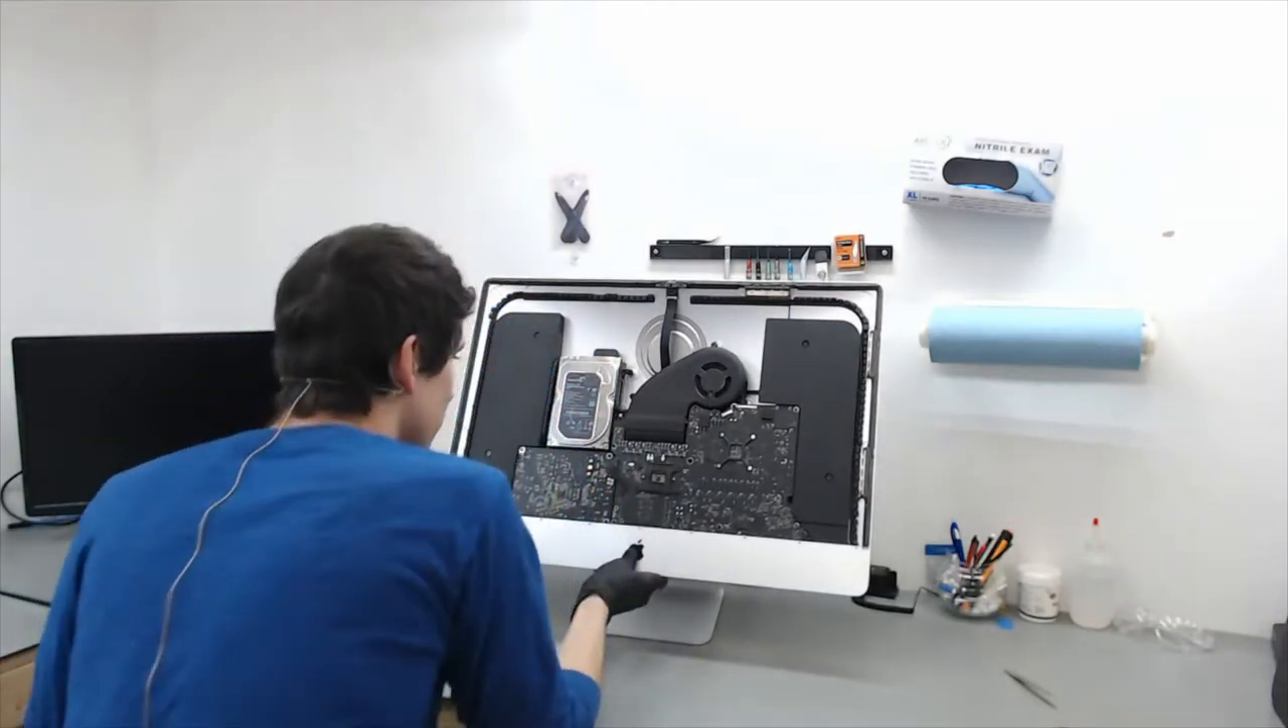Now that we have our LCD panel removed, we have full access to the rest of the iMac.